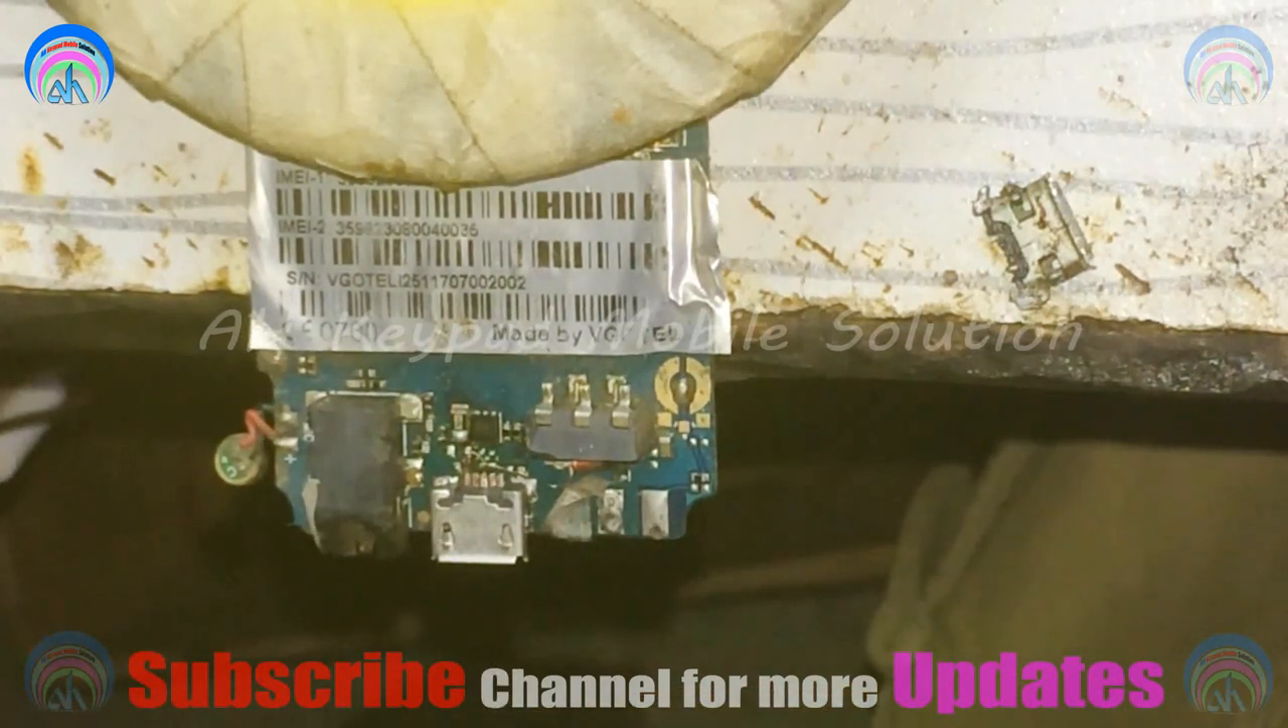دوستو میں نے چارجنگ جیک لگا دی ہے۔